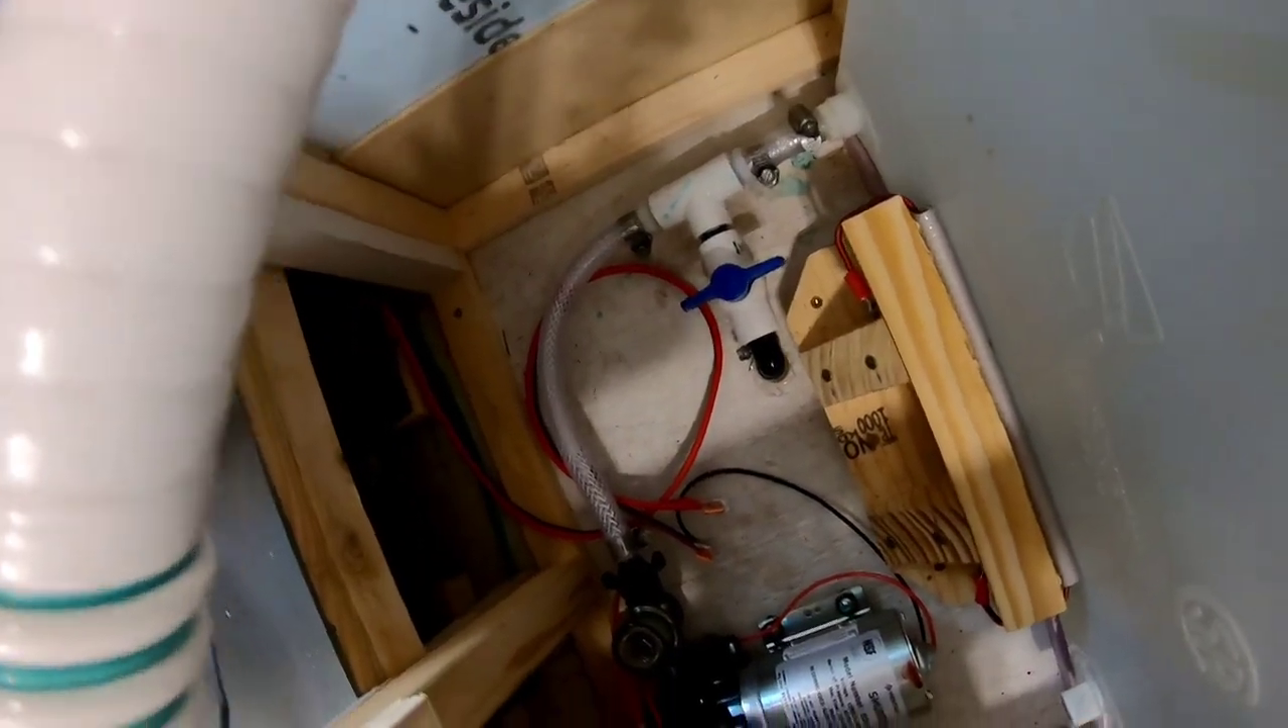So the way I set up the drain is I put a T in the line right there and put a ball valve there.